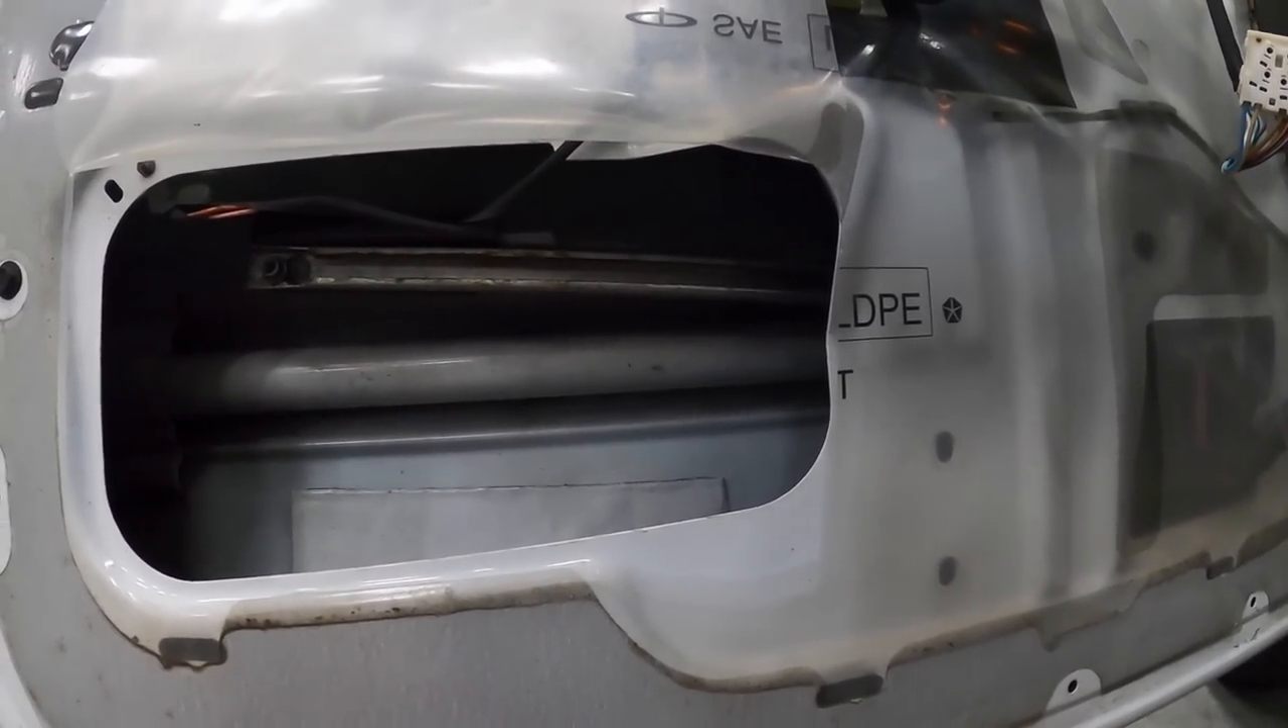Okay, so I obviously got the door panel off and it came off in one piece, which was nice.